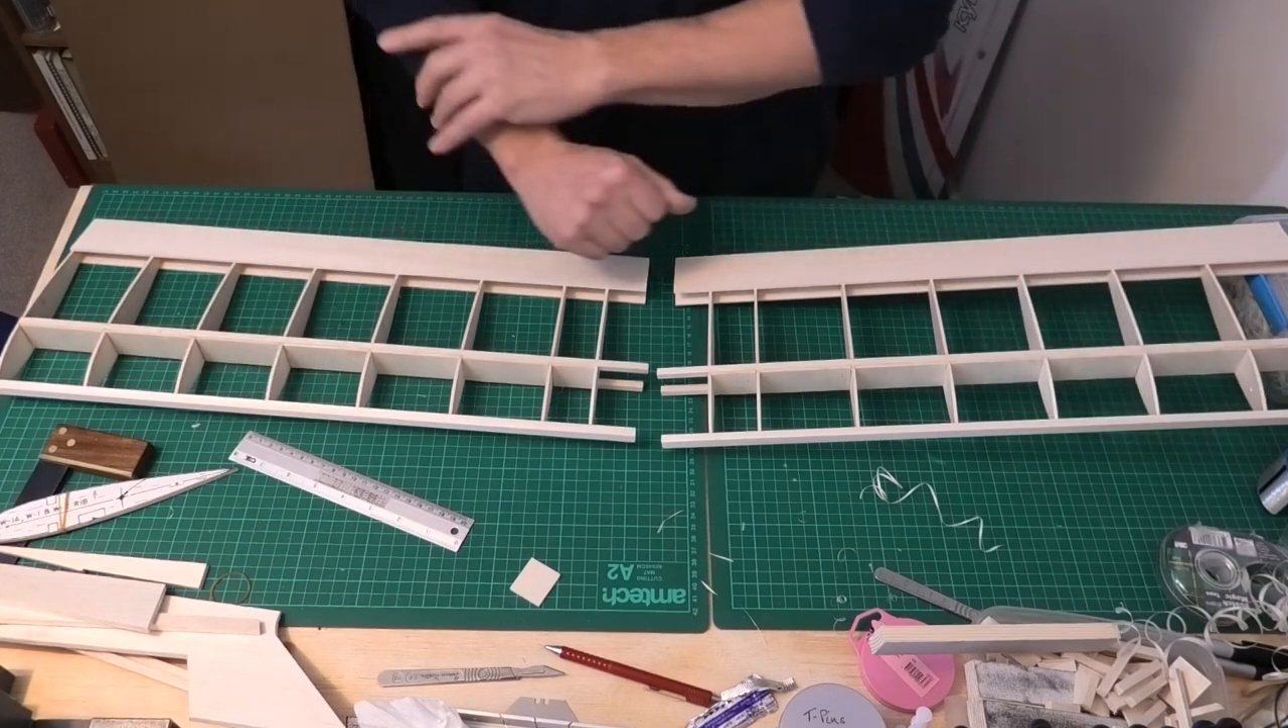Well, I've now got both the right and the left sort of wing skeleton finished and it's such a rewarding process.